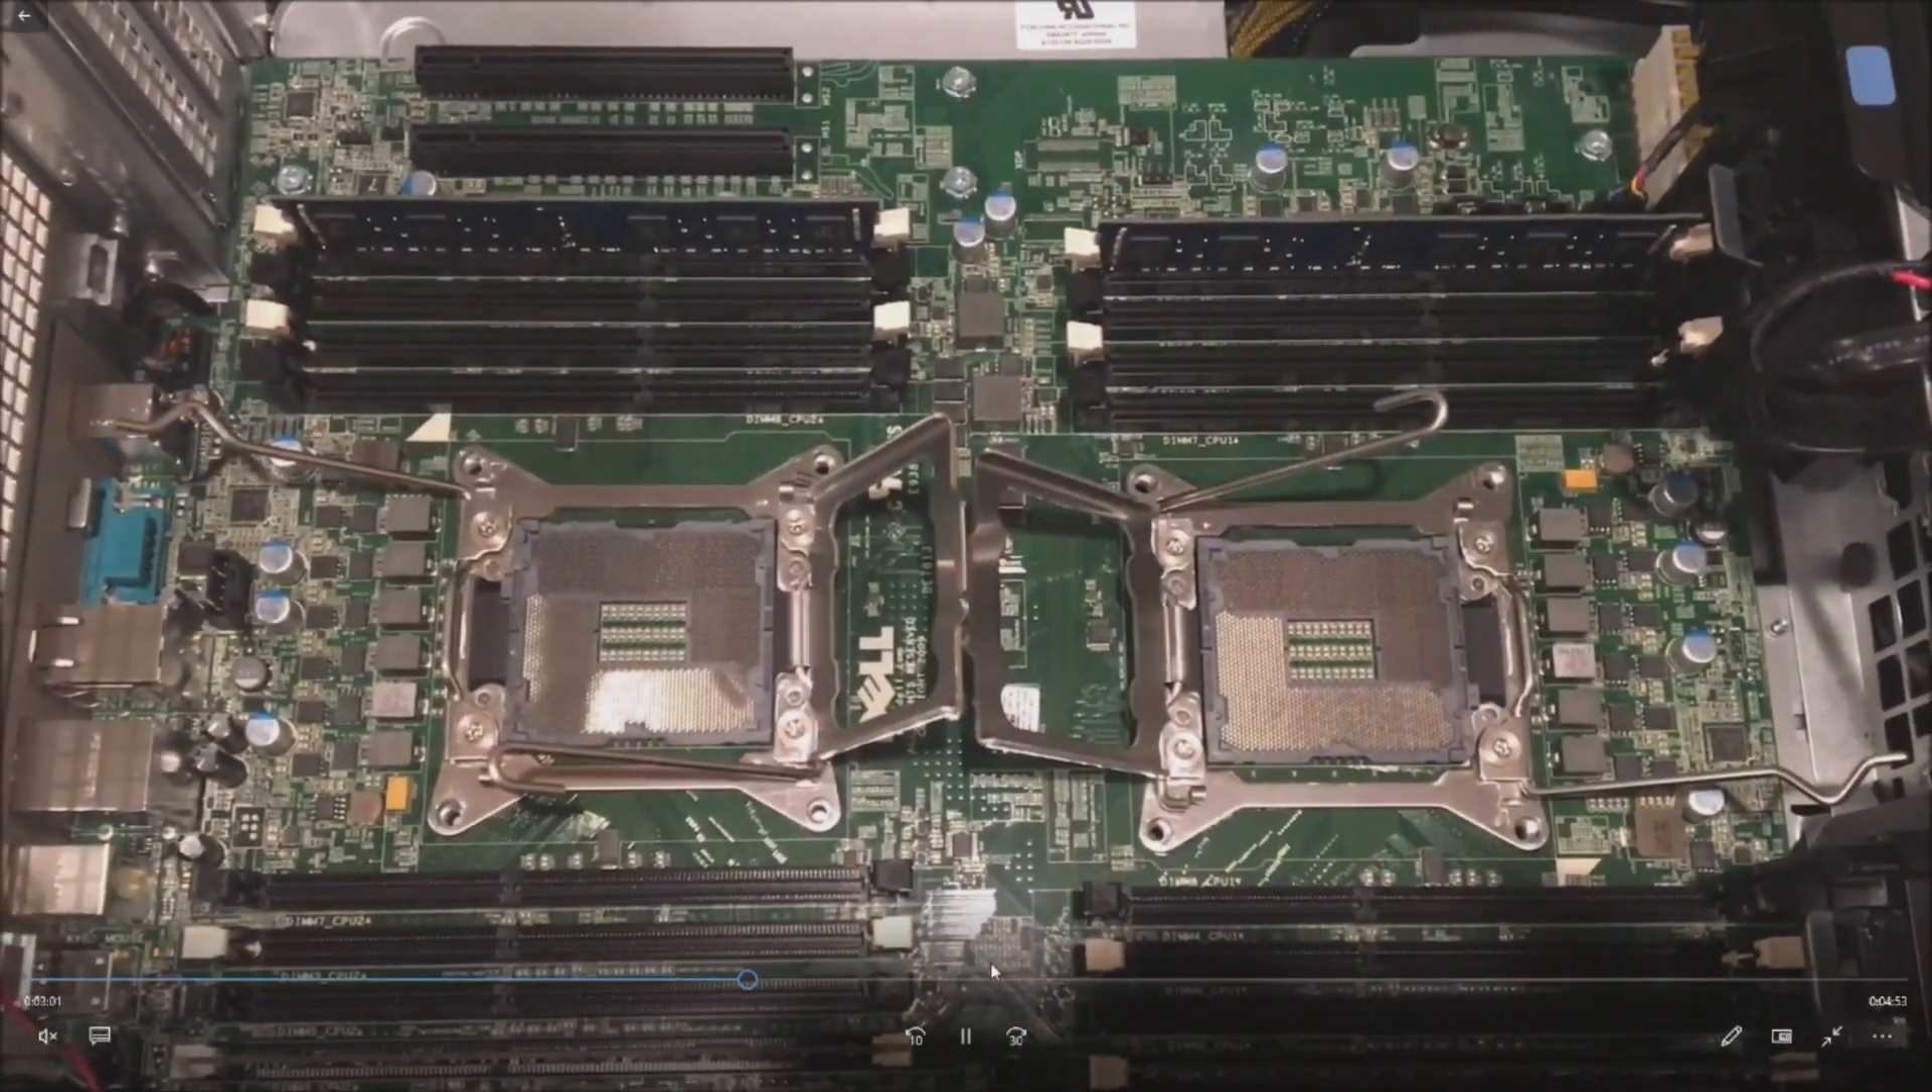So we've got our two processors removed those are the e5 2603 v2's and again here's the processor that we are going to replace both of those processors with.